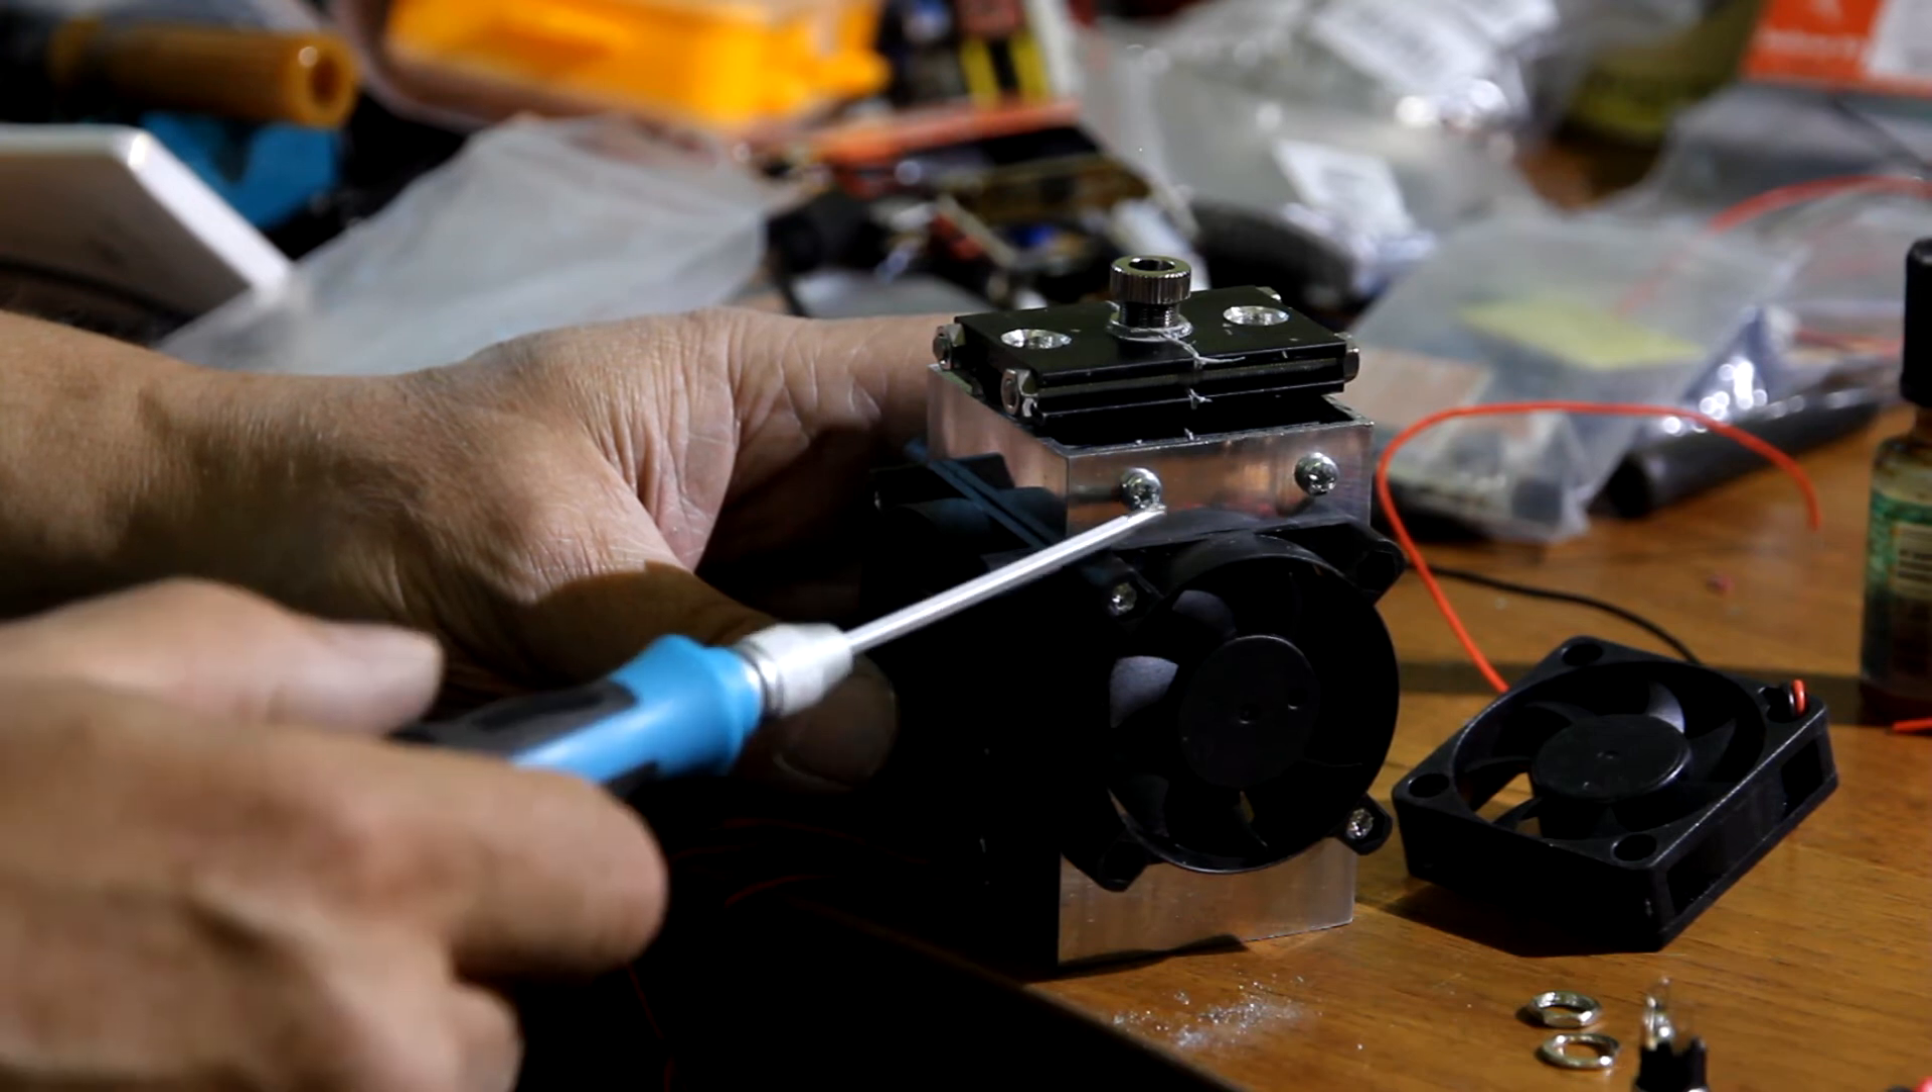So that's how 10 watt laser model looks like when you added a heat sink to it.